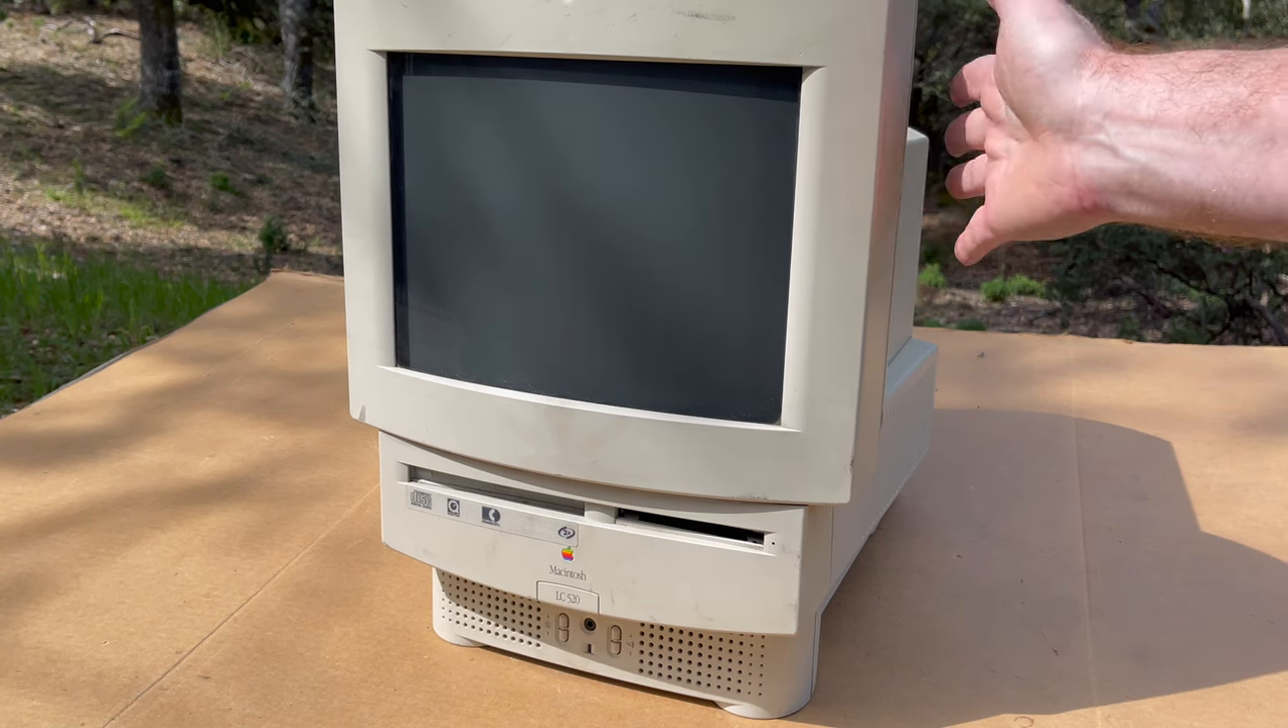All right so the case went back on okay and actually the front part is kind of secured by the back.